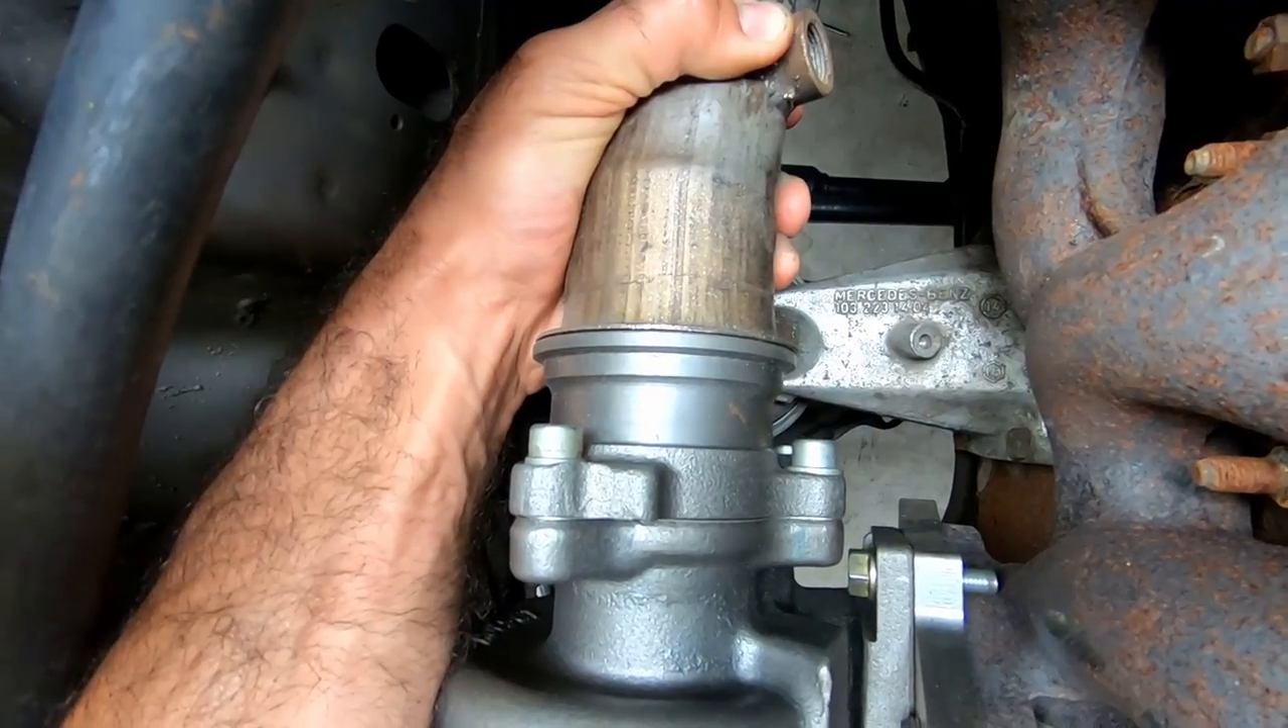So you can kind of see how the exhaust pipe matches the turbine outlet flange.